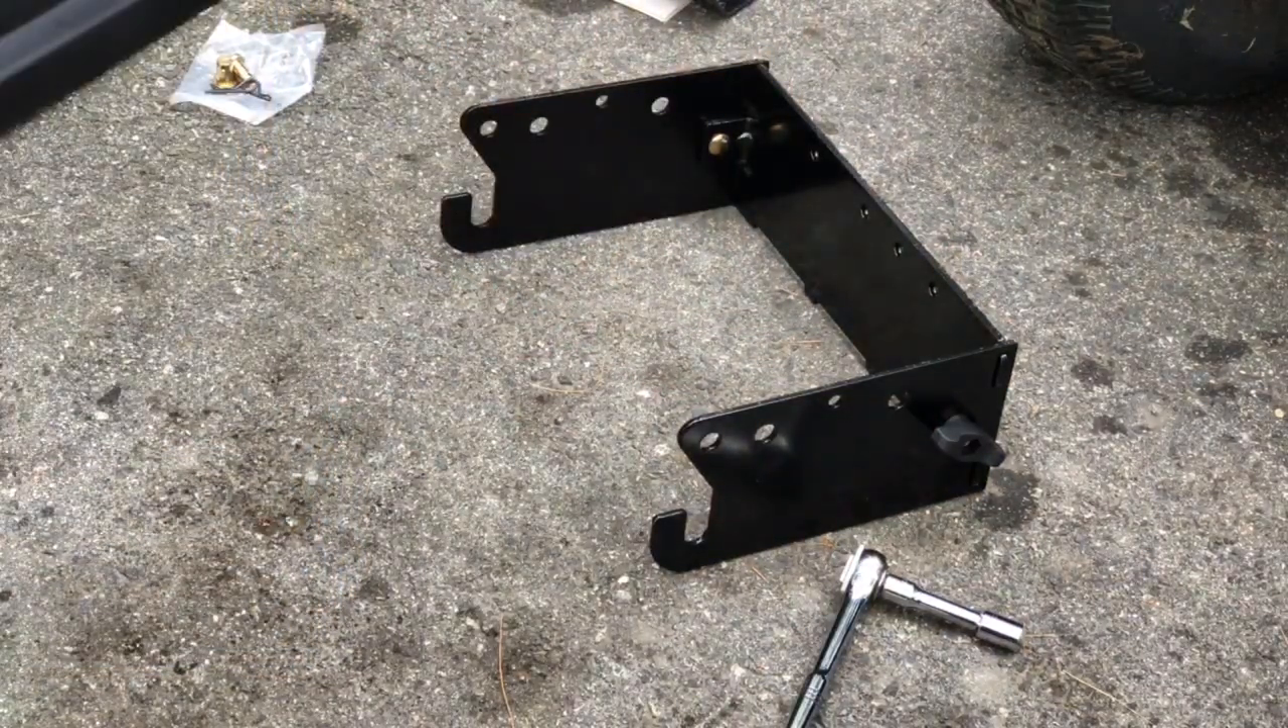All right, so this bracket is all assembled.